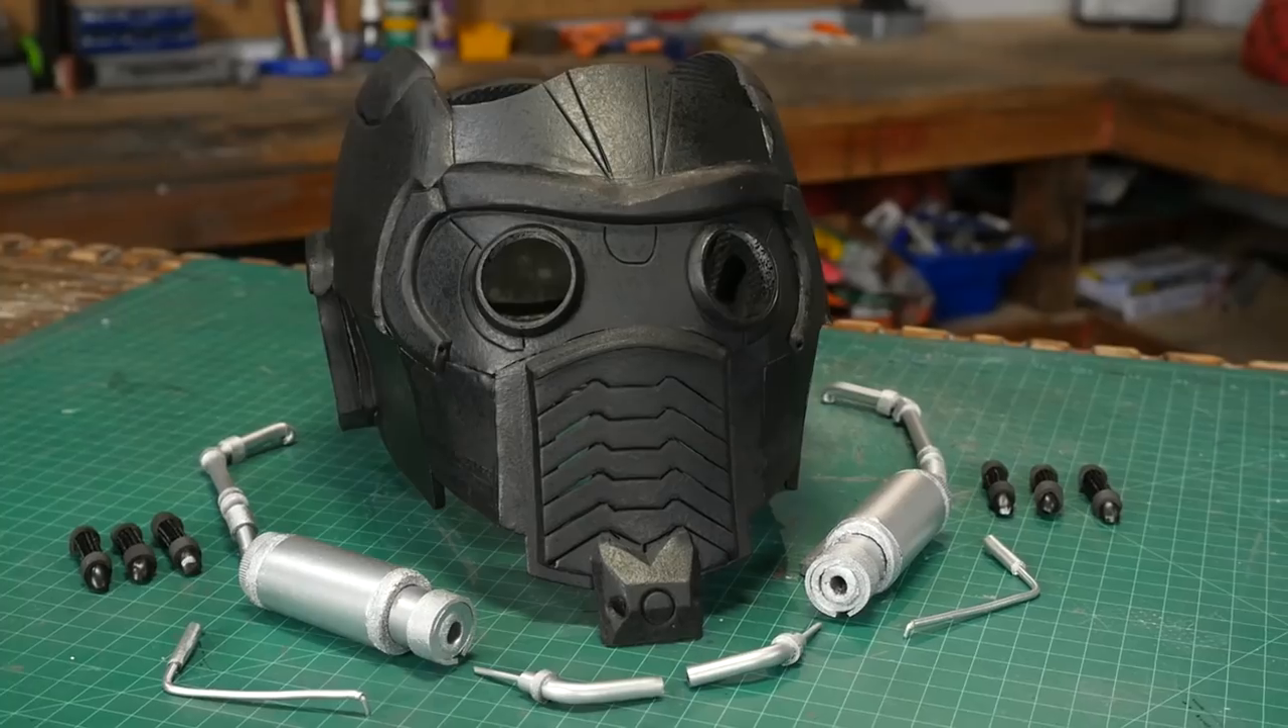So most of these hard plastic parts, so all the piping and the extra bits and the wires, I'm not going to glue those on yet.